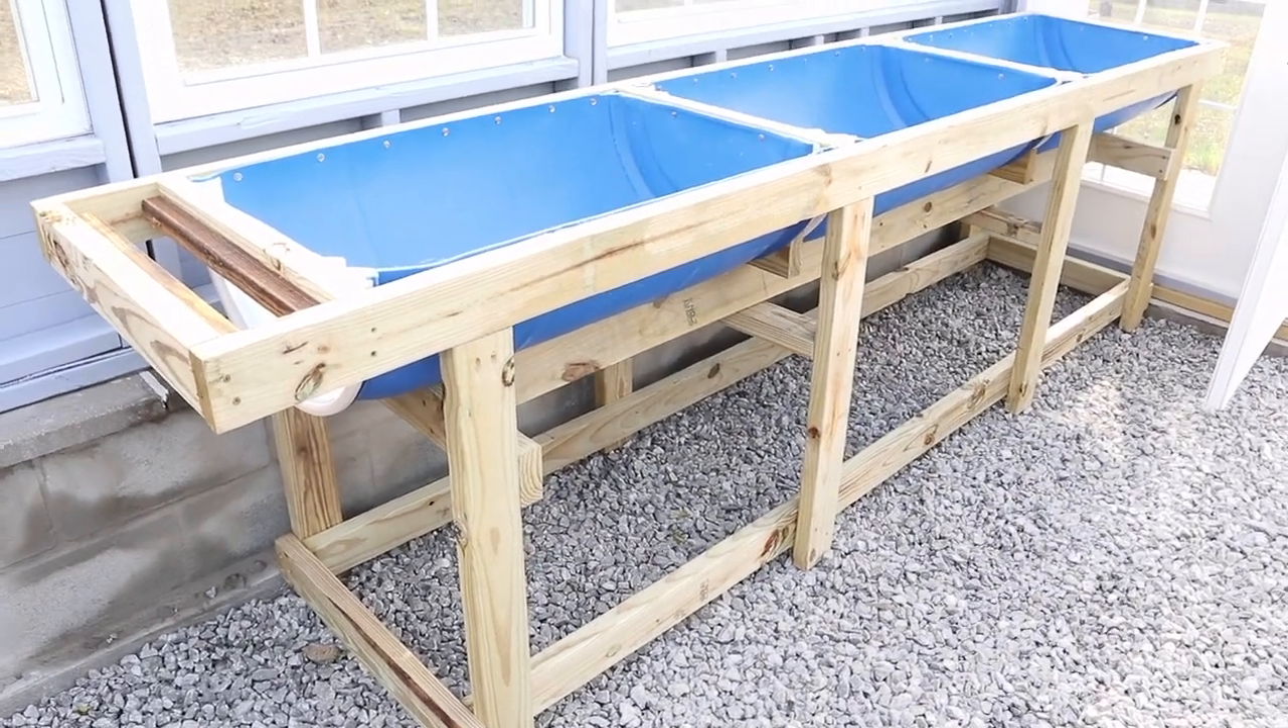I still got to come back and build the shelf underneath but once I get that done I'll join you back here for the wrap-up.